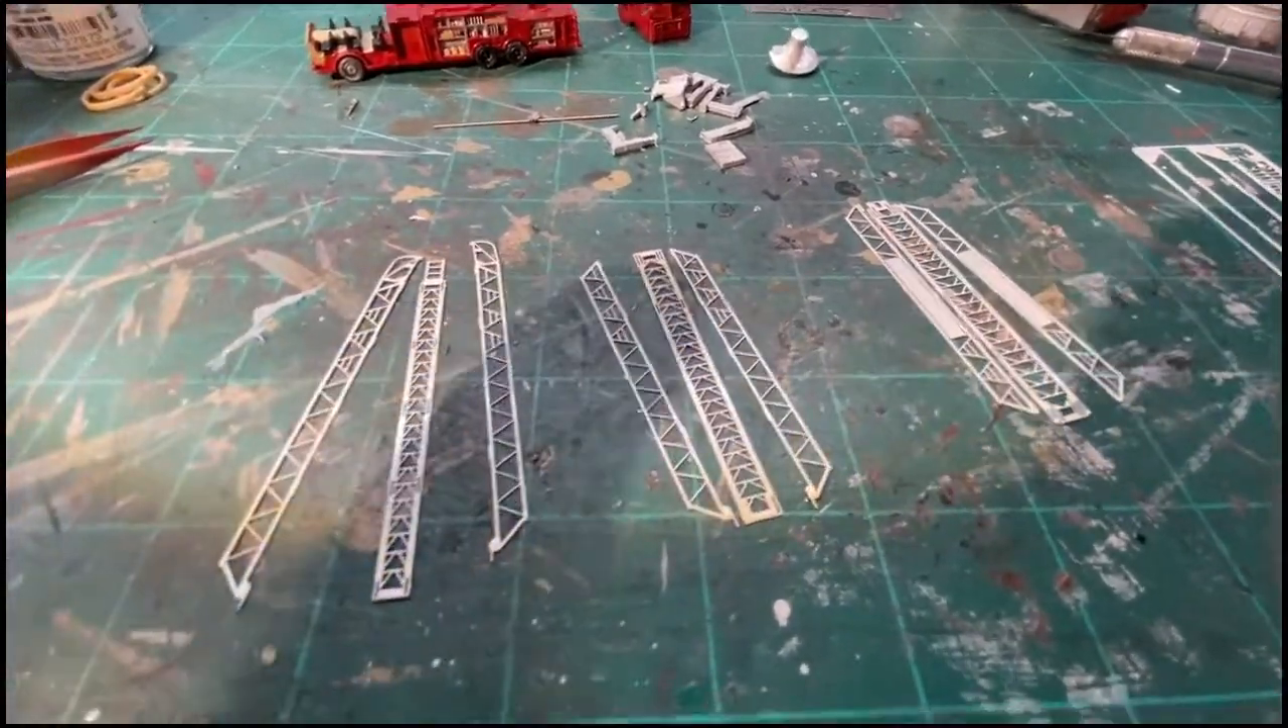Now that I have the etched metal pieces removed from the sprue, you'll notice that I have them in three different piles.